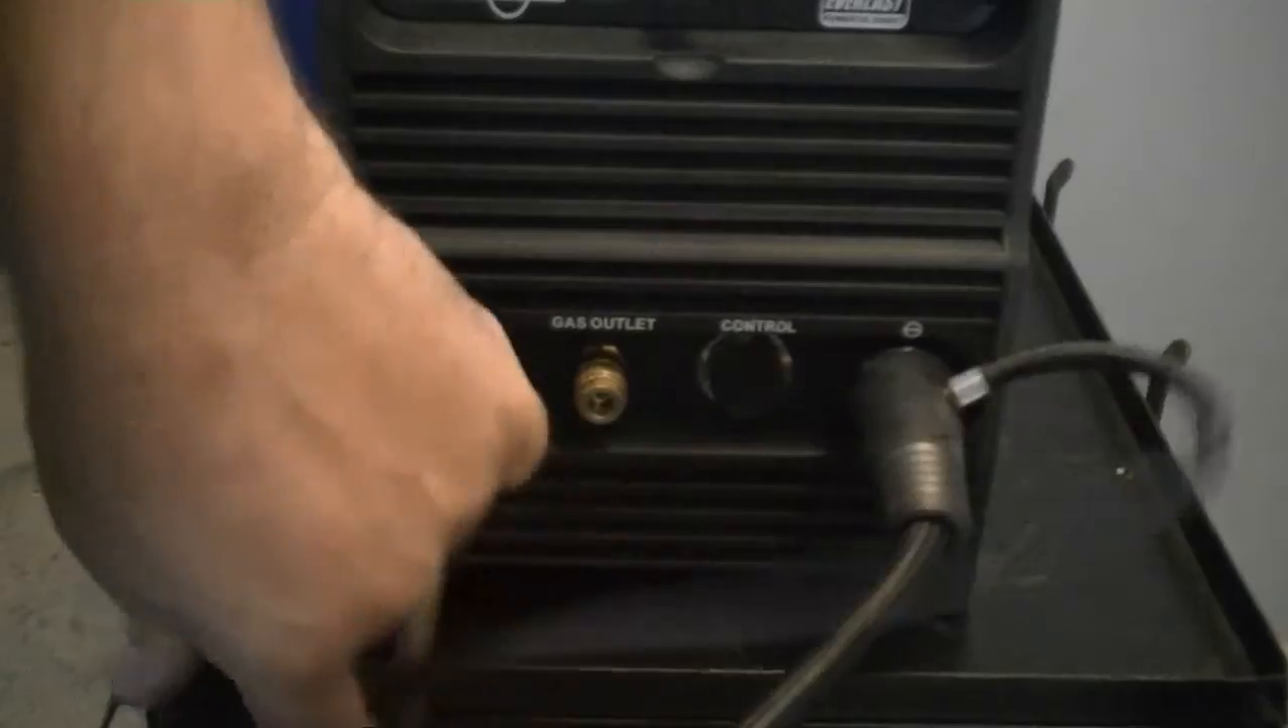The remaining connection to make is the quick connect of the gas line.